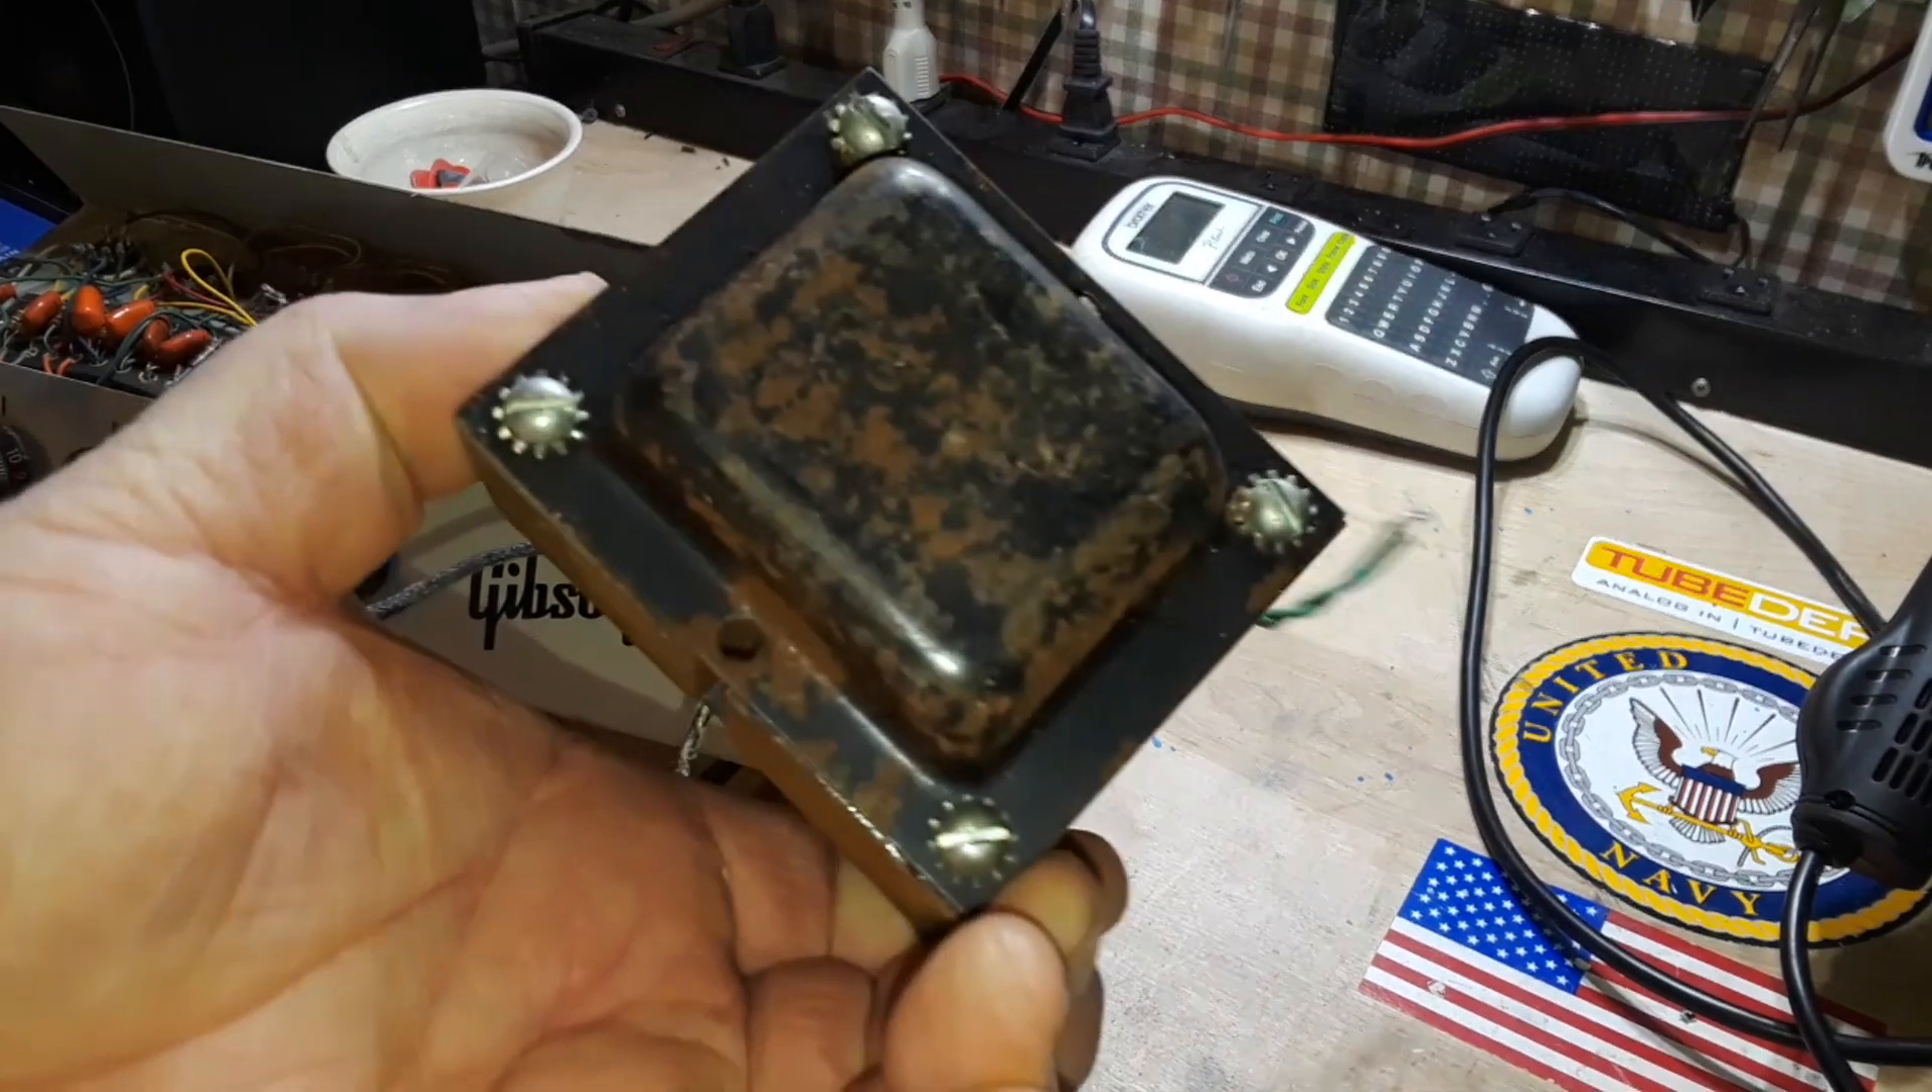Alright, so we got the transformer out.